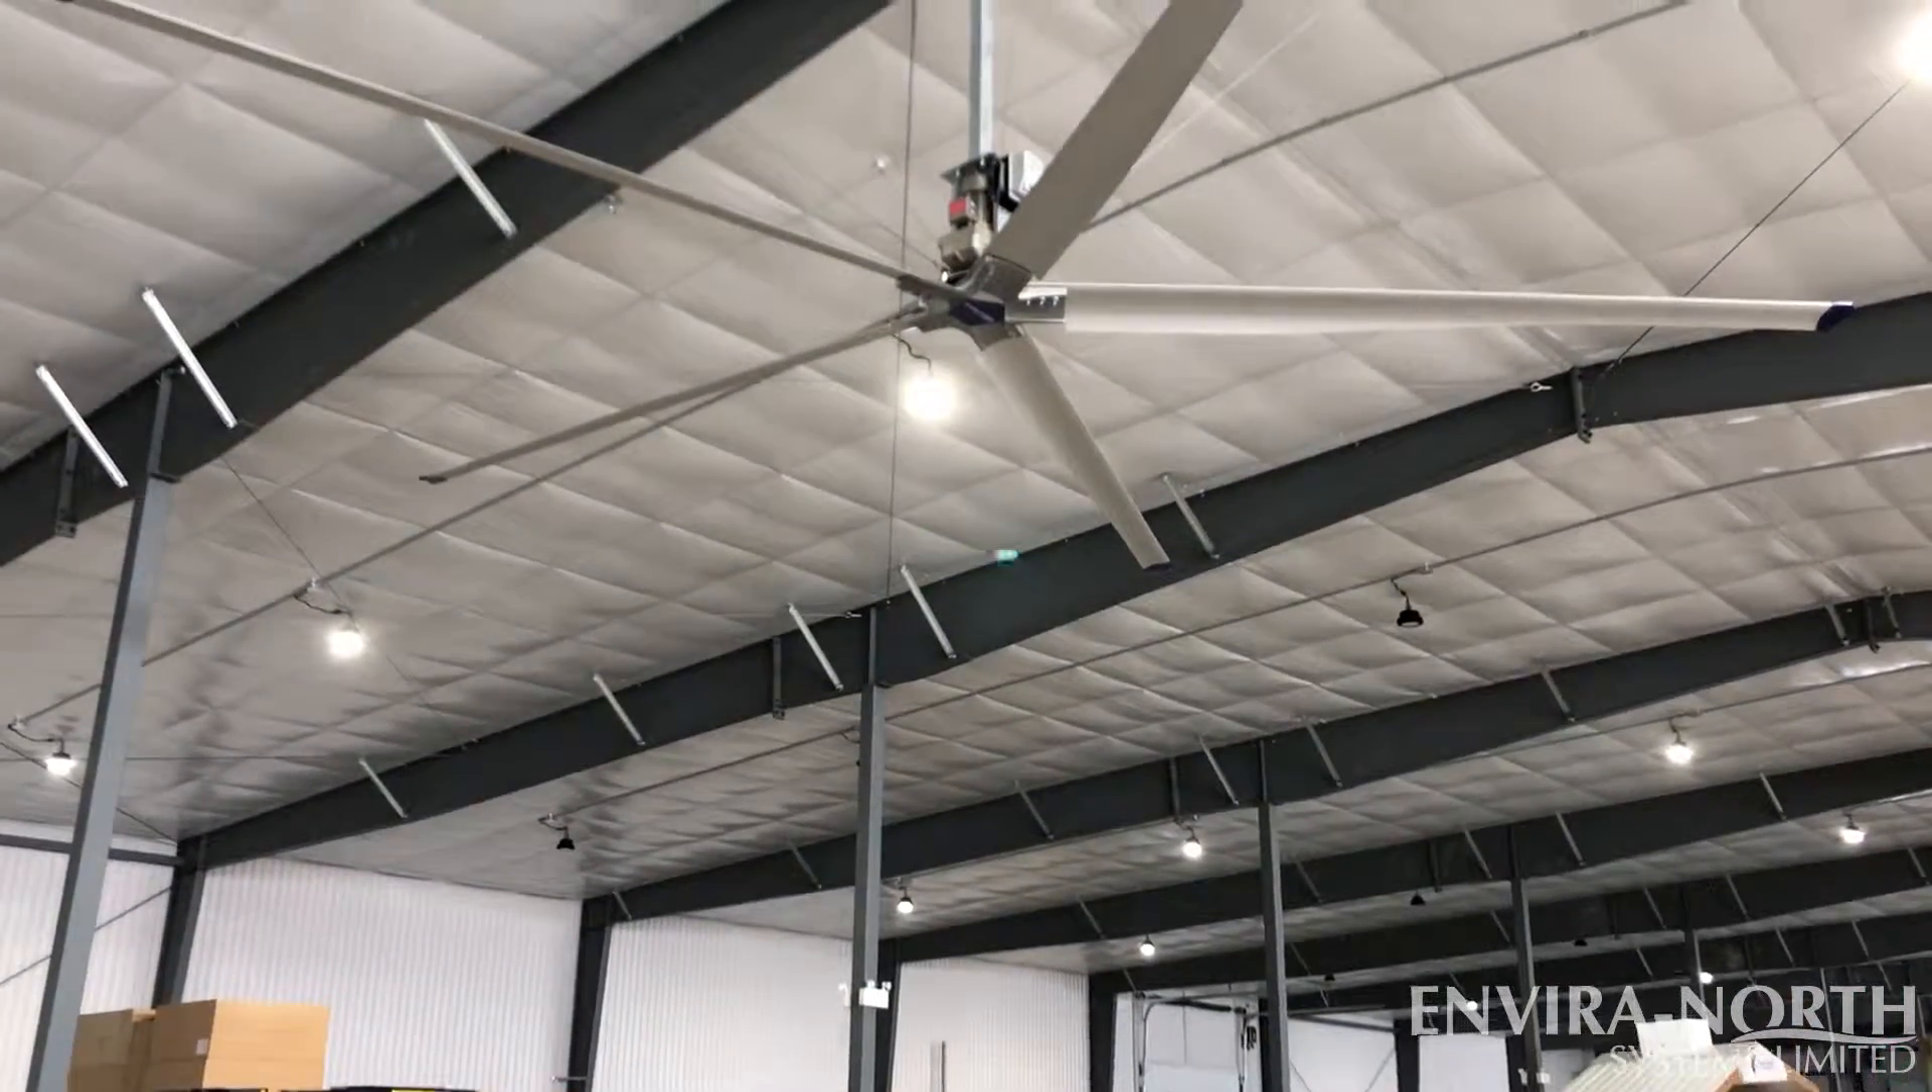Your ultra air sail fin HVLS fan is now installed on your ceiling.